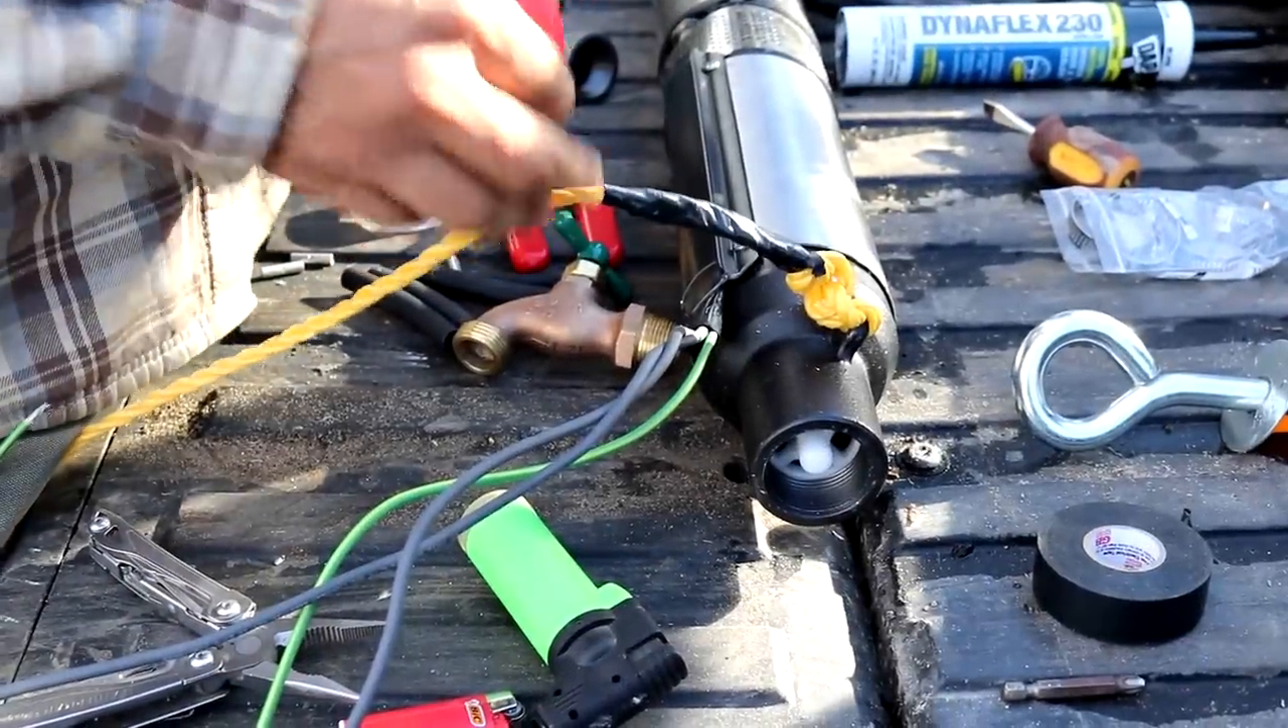Okay, so we've got the rope tied off to the pump.